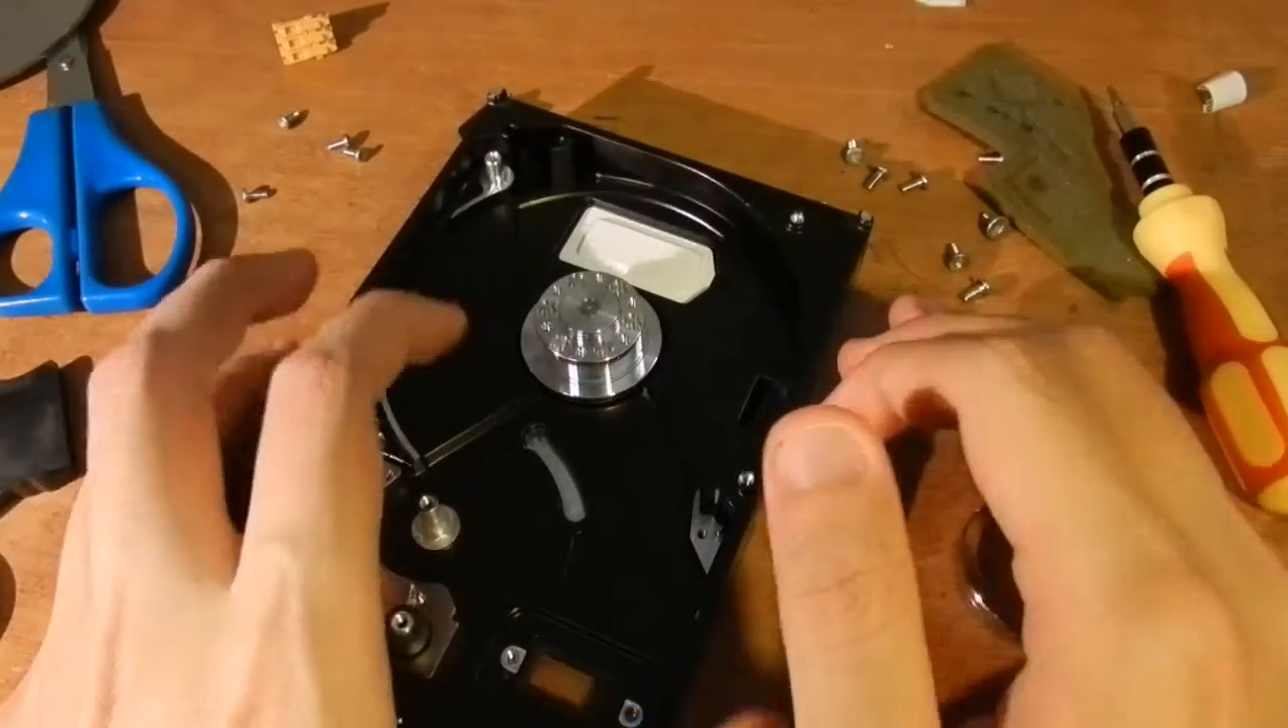So that's one, that's both of the platters actually out of there.